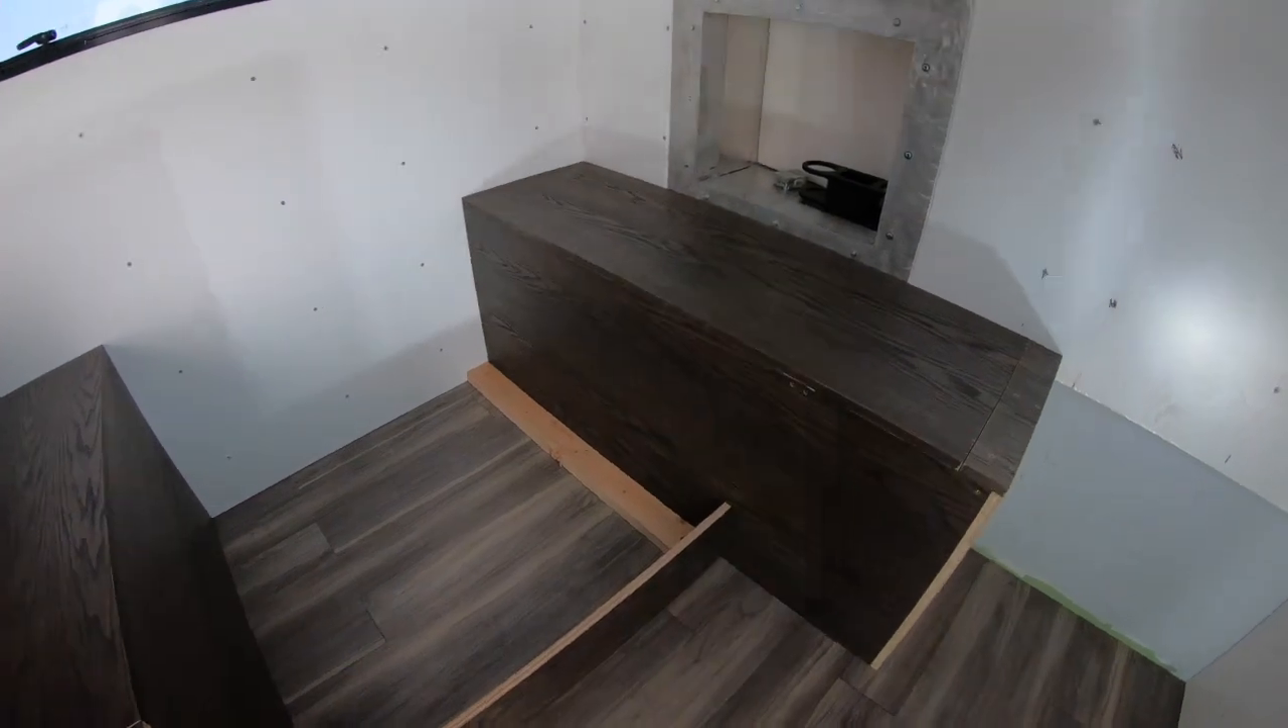I got both dinettes installed, both sides of the dinette.